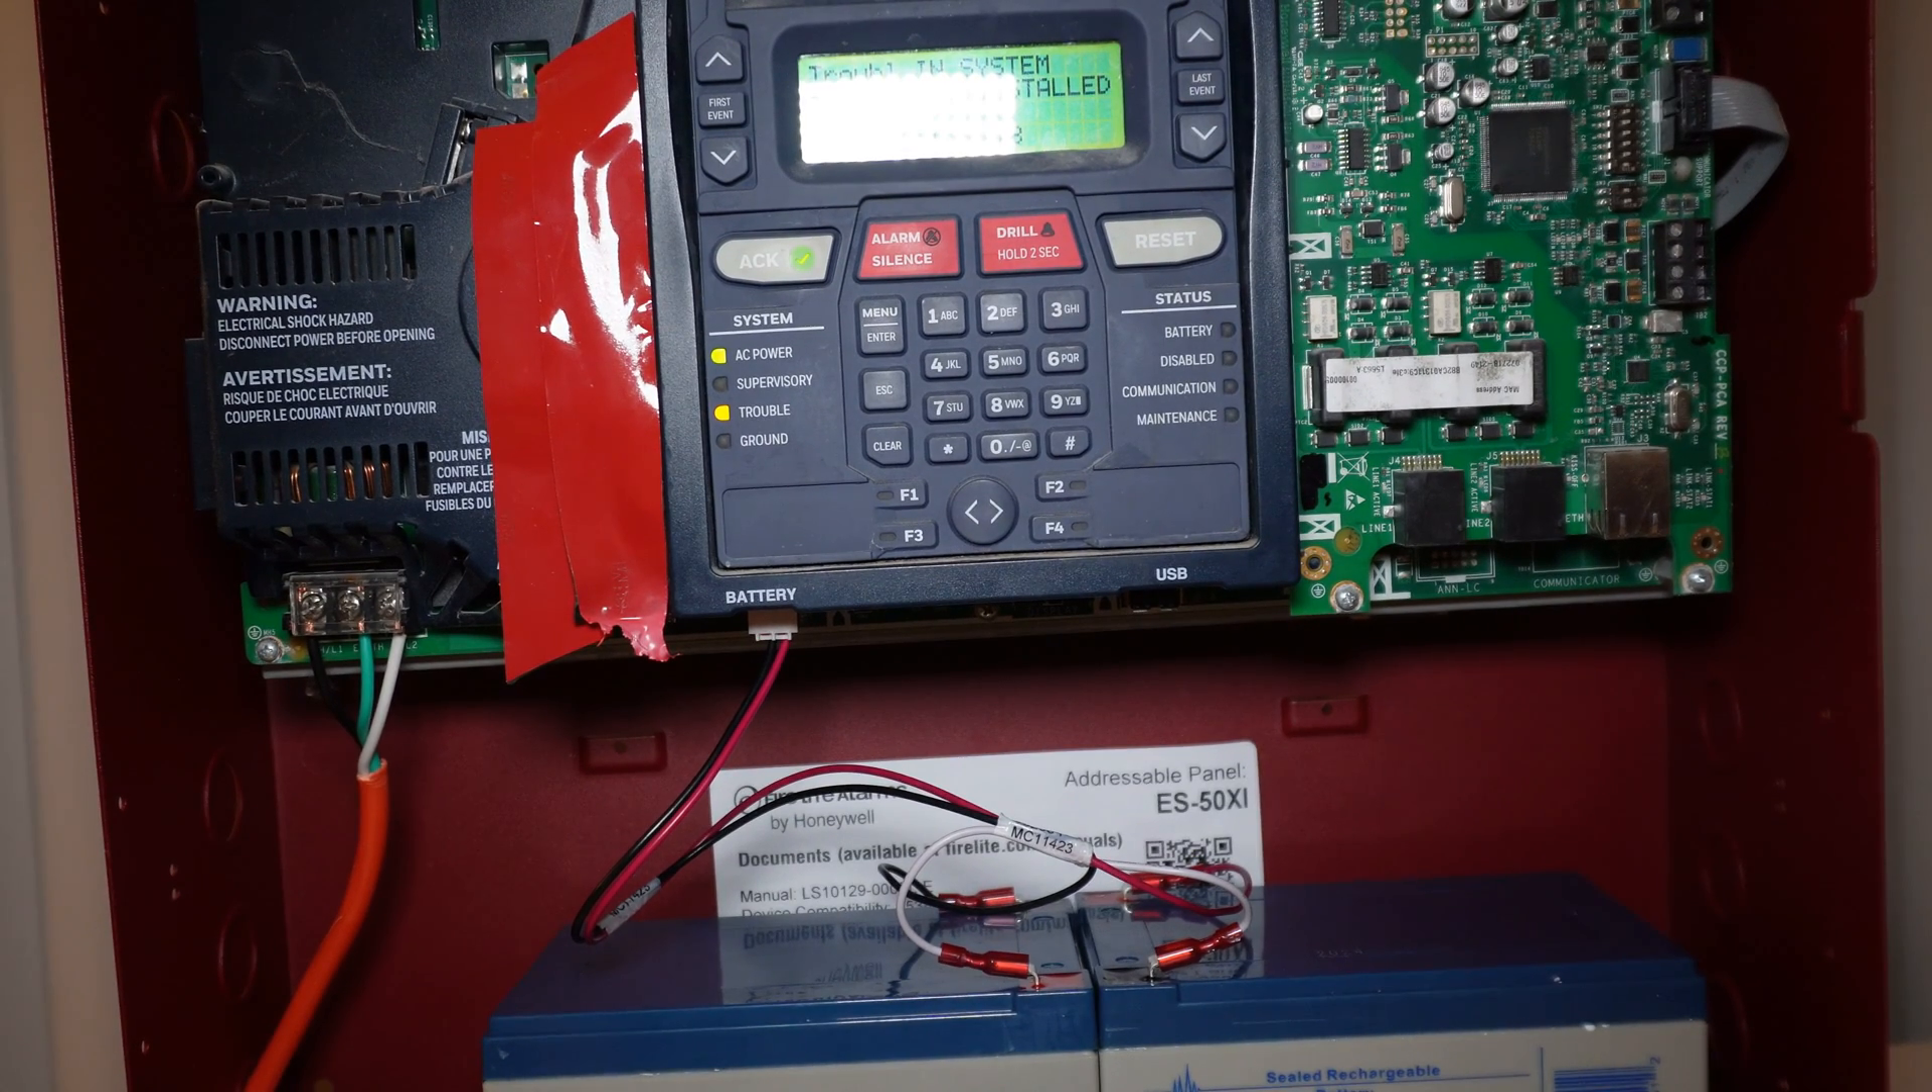Right and we have just installed a fire alarm control panel battery or batteries I guess.